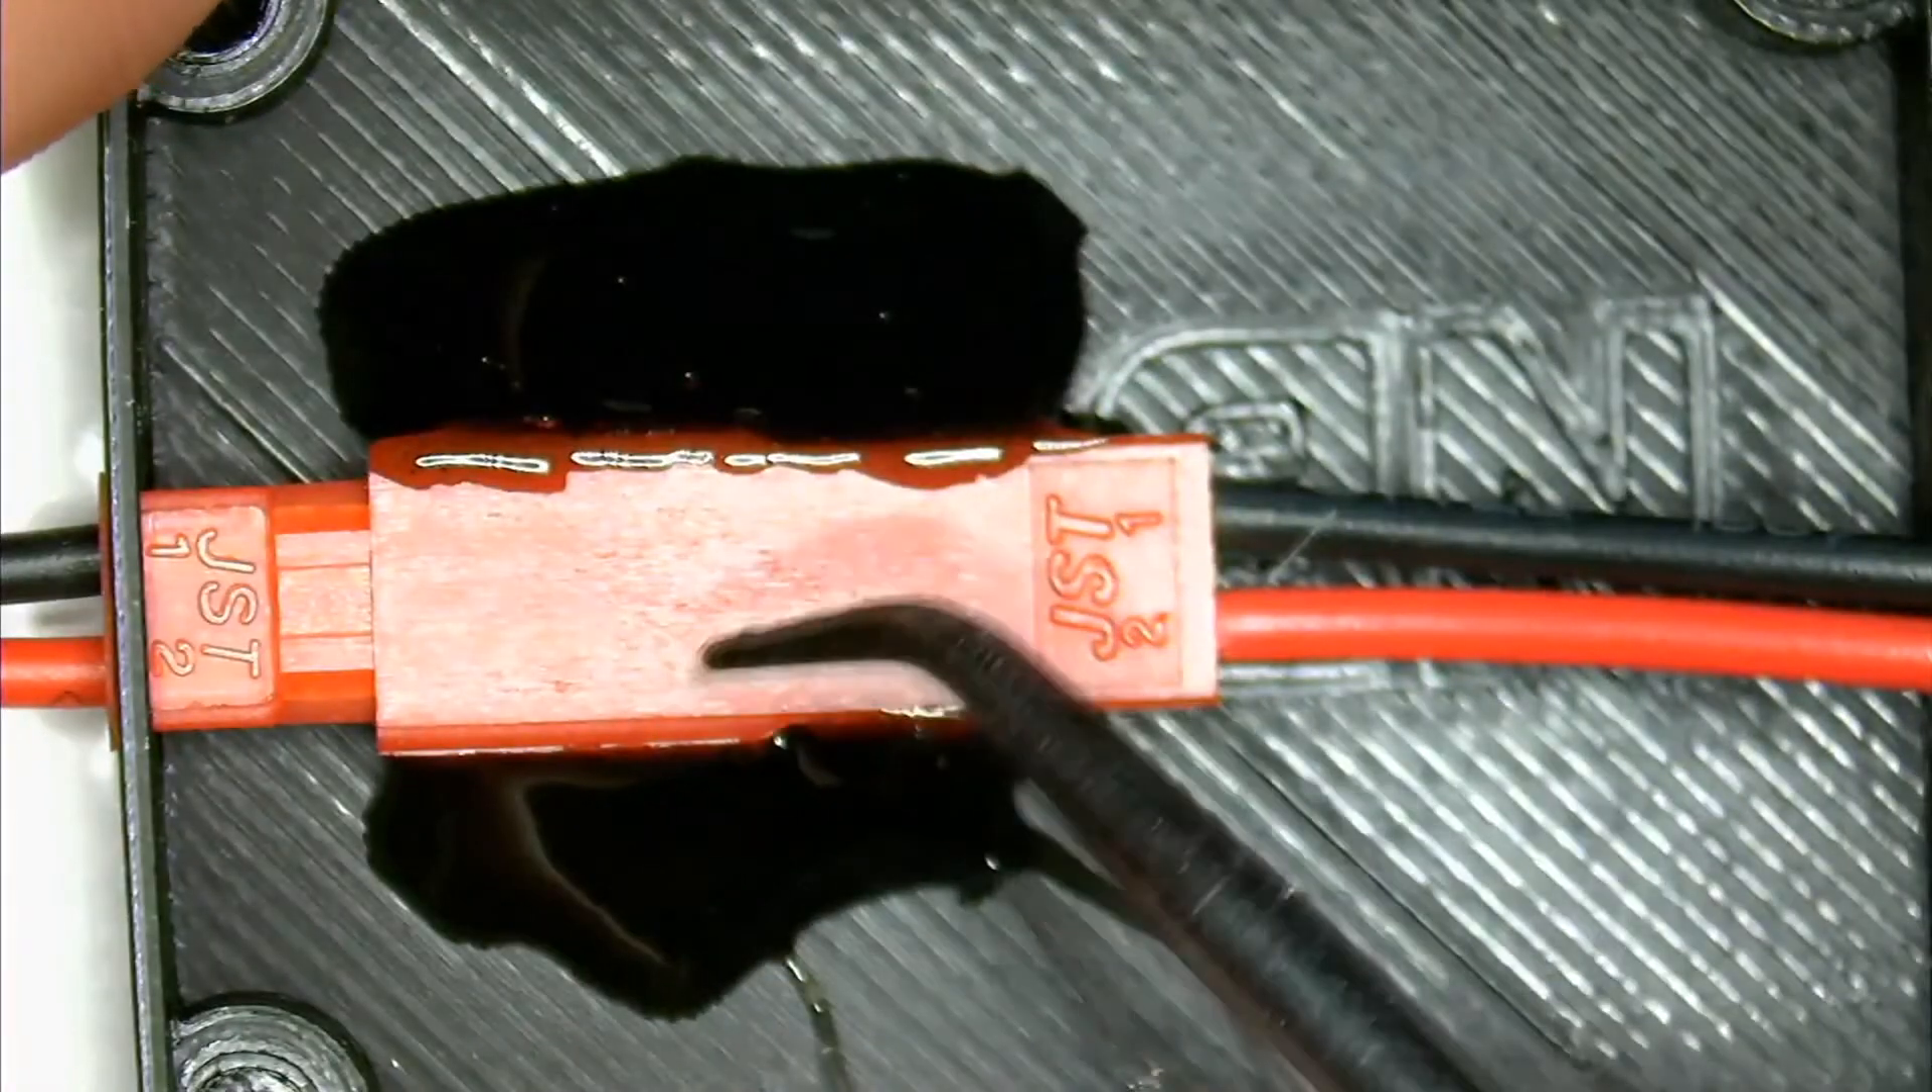And I've already attached the receptacle with some hot glue.